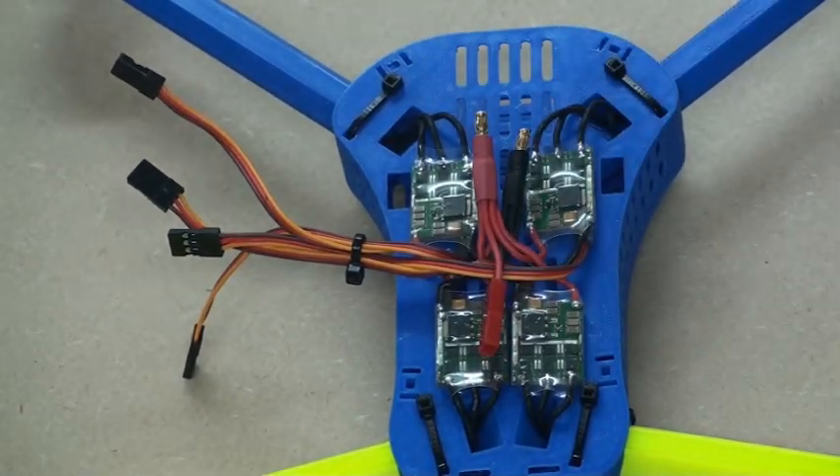Okay, so here you can see the completed bullet connectors for the power coming into the ESCs.